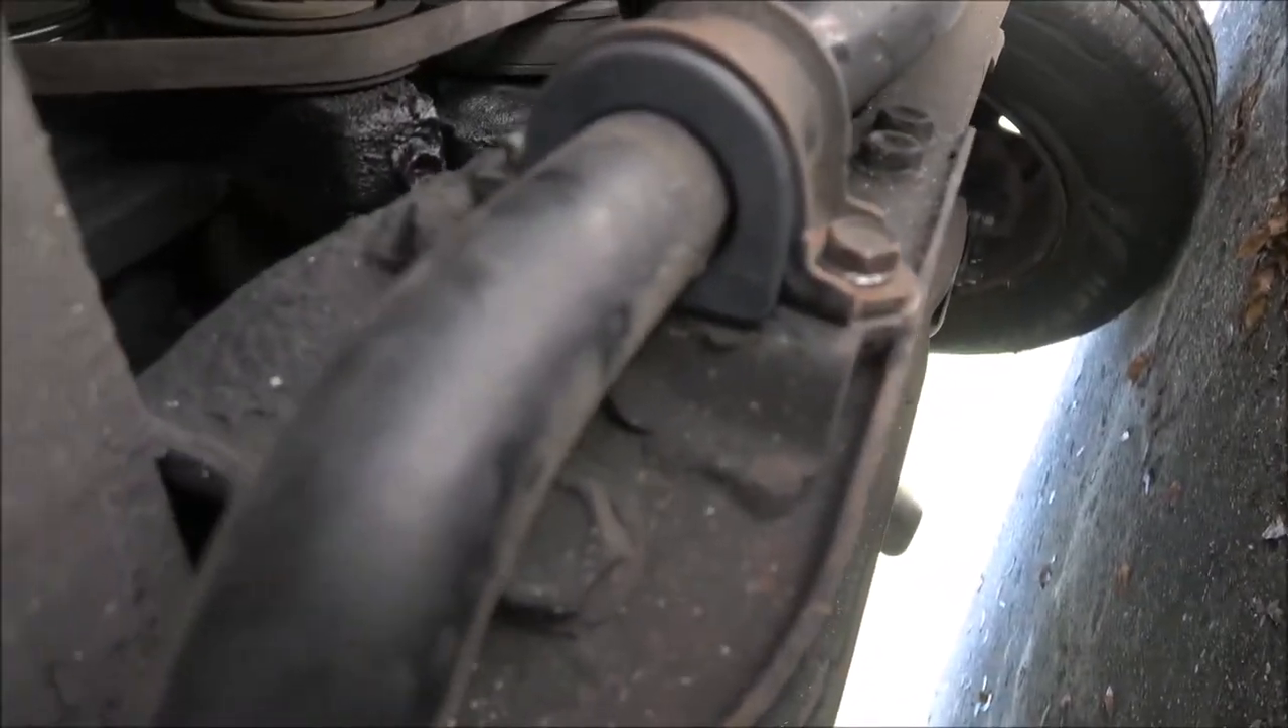So anyway guys so there's how you put these uh stabilizer bushings on two bolts real simple.